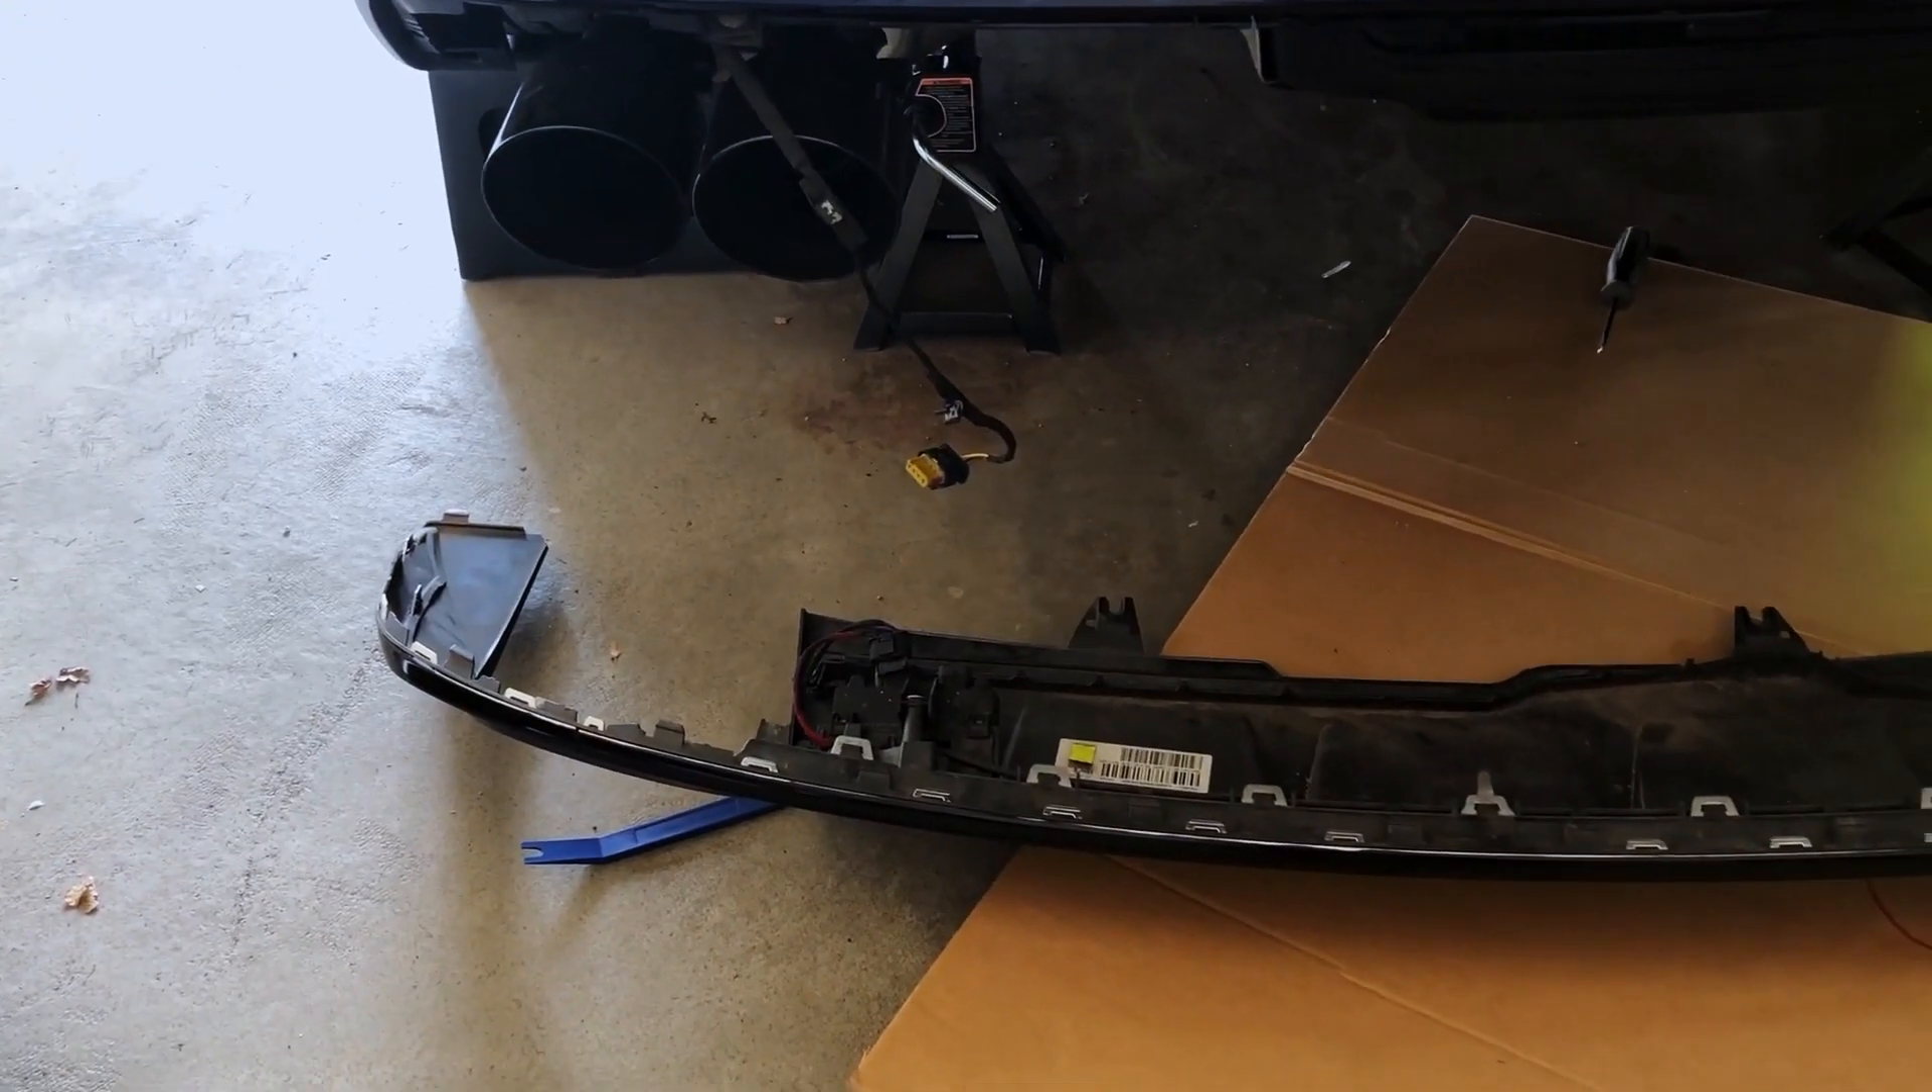All right, so I got the rear diffuser out.